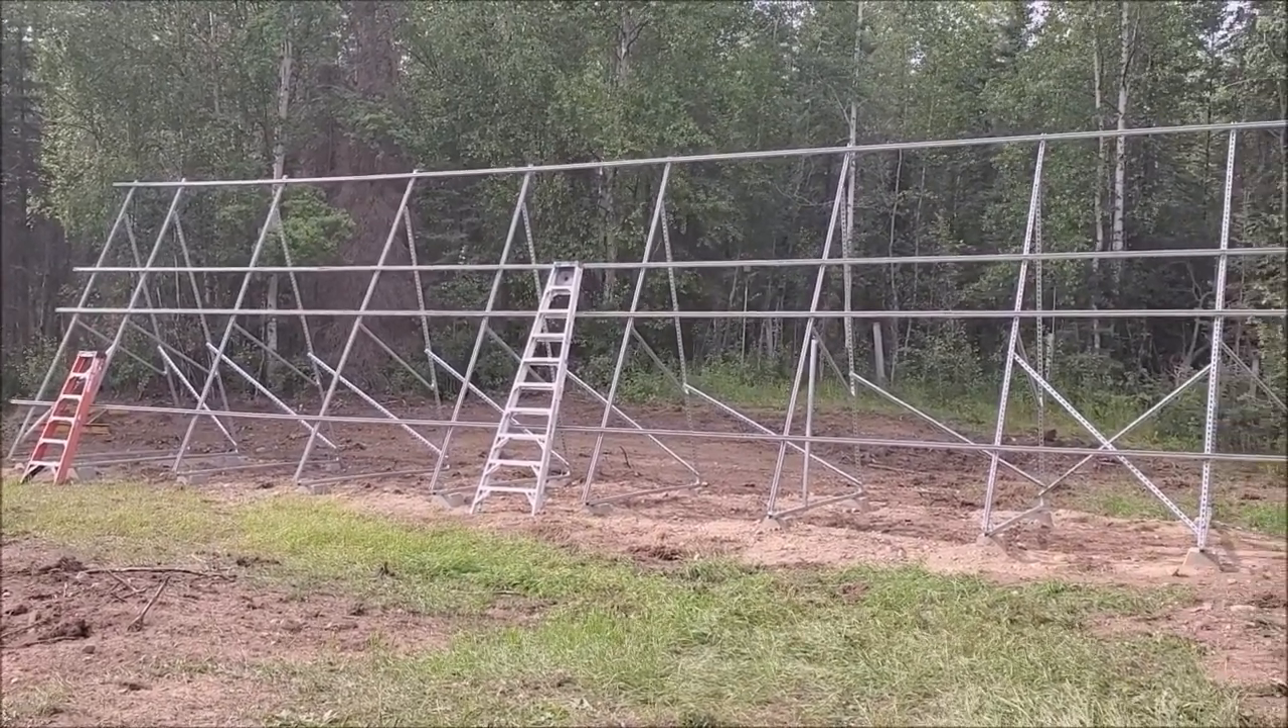I got all the horizontal runs attached and where I need them.